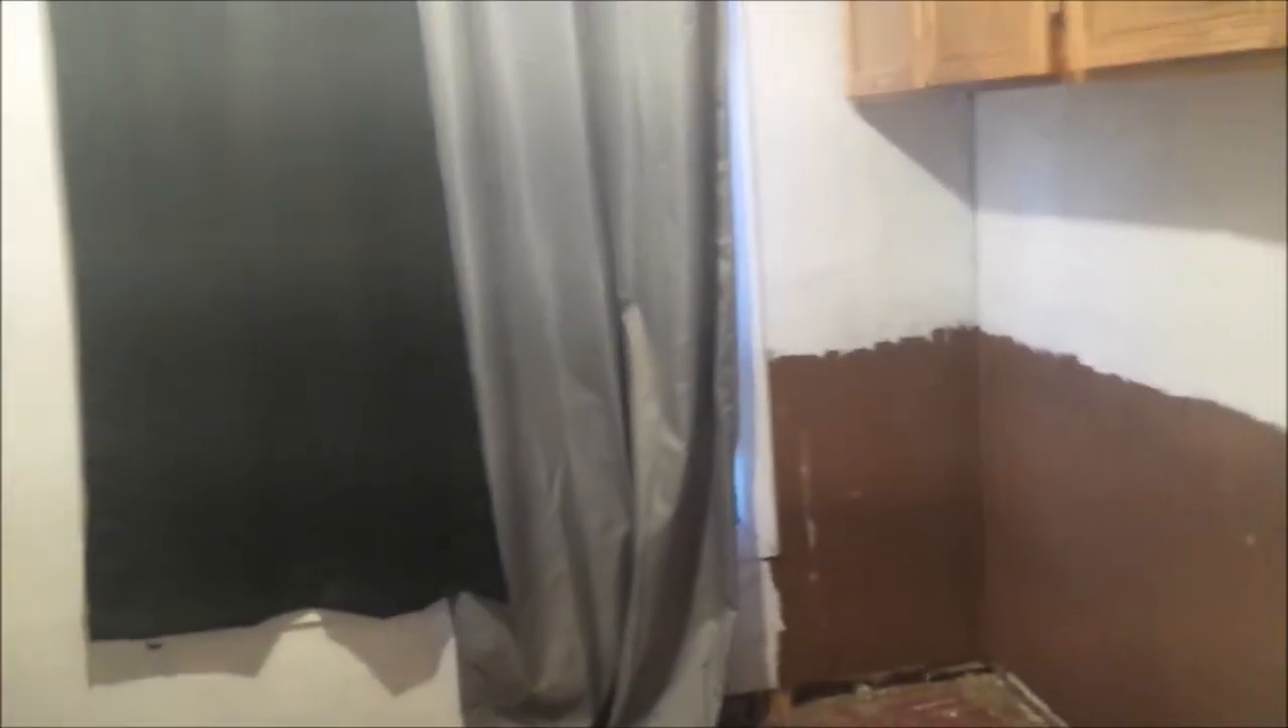All right Wolfpack, still gotta get those cupboards down, but we got all that done, and we got this all done, so everything's out of here now.